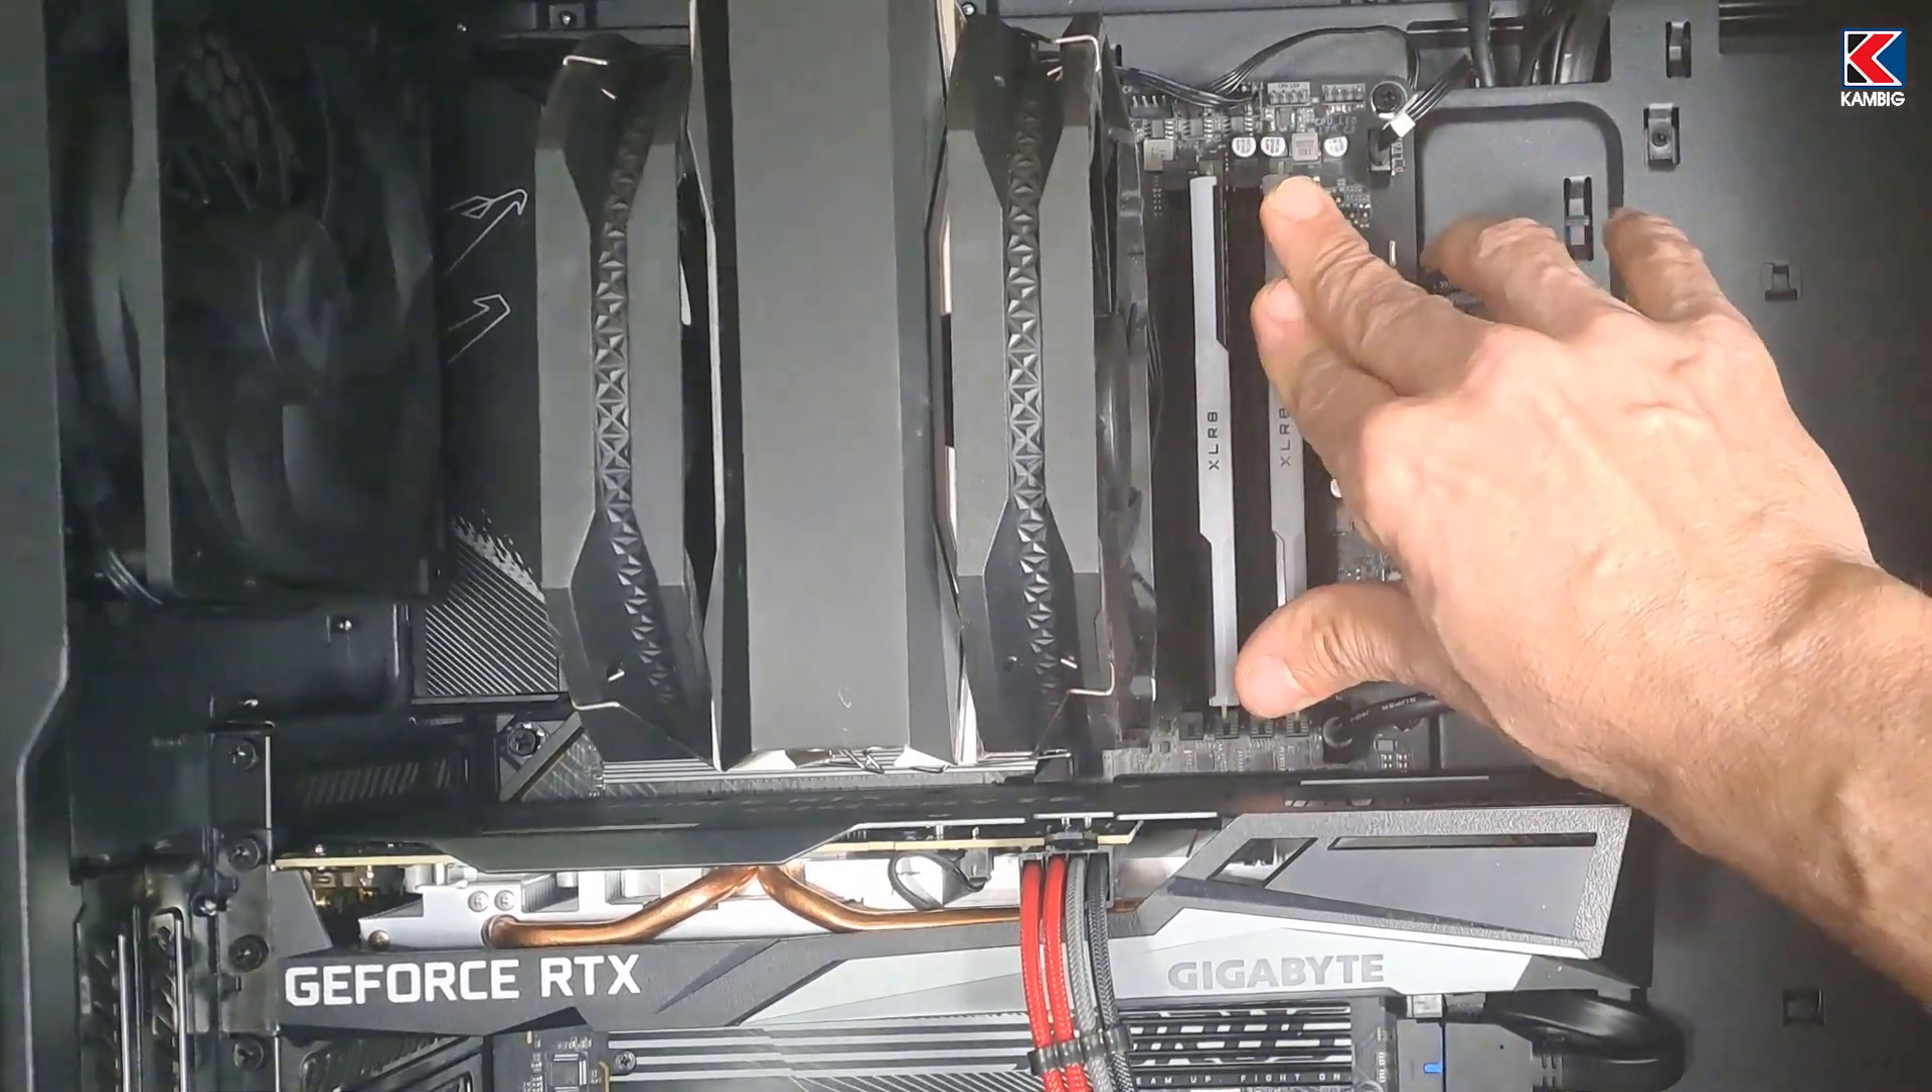Hemos instalado las memorias en nuestra tarjeta madre.